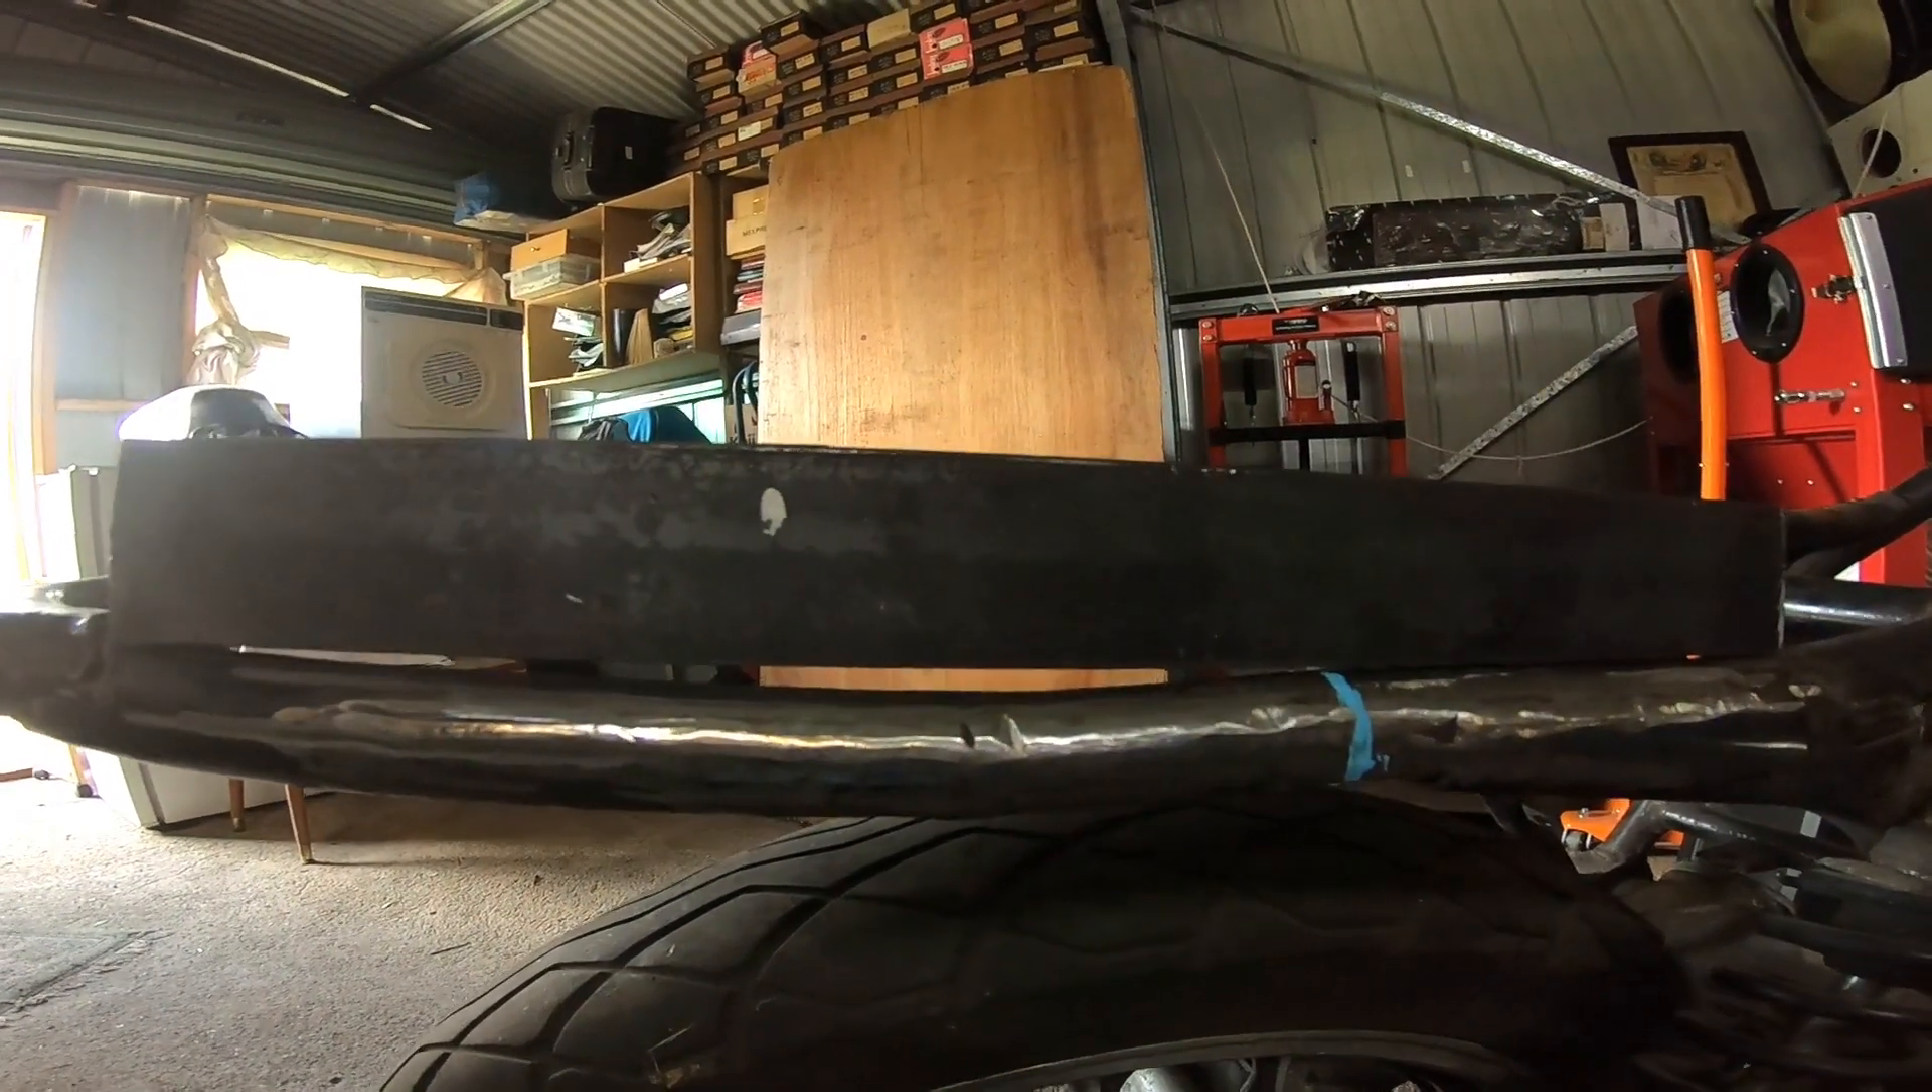If you're looking here, with that straight edge on it, where the blue line is, that's where the frame was originally broken. From there, that should be a flat line right to the end of the frame and we've got this huge gap.